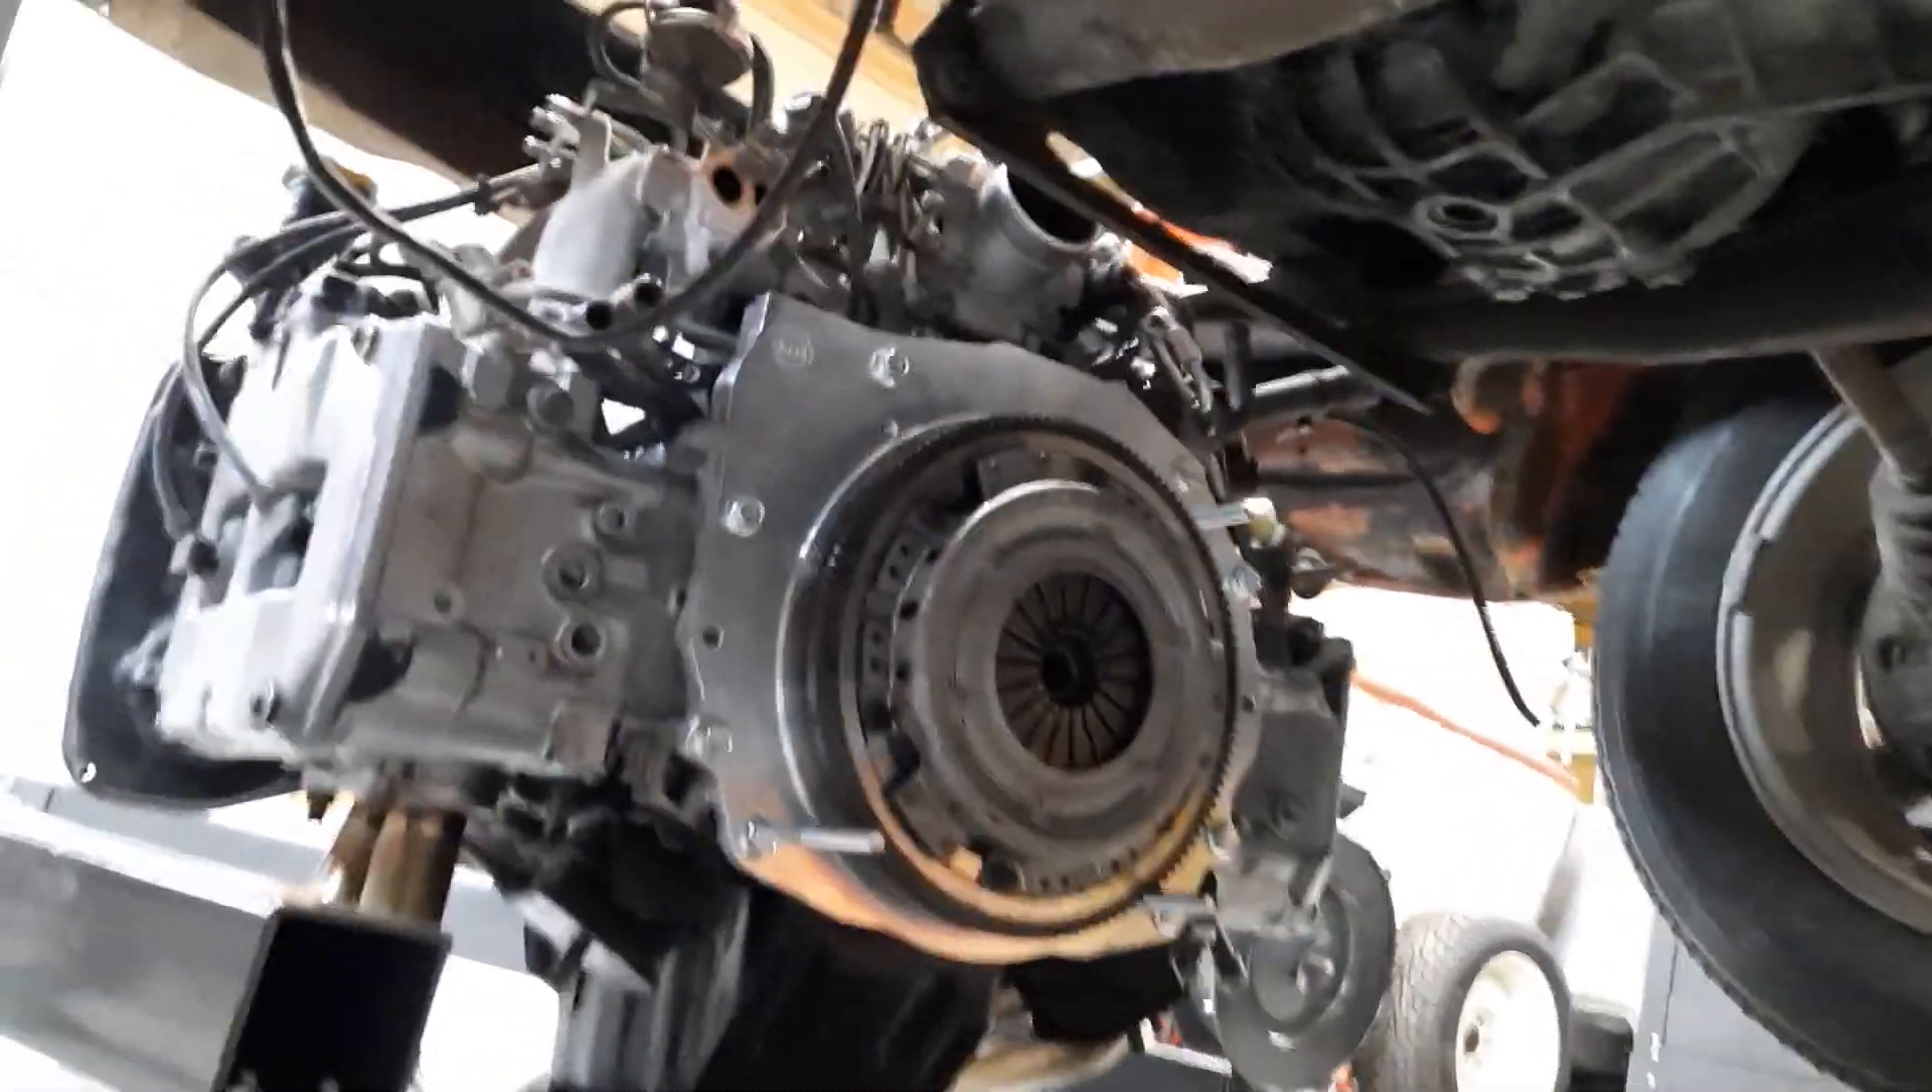Okay and there she is pressure plate clutch all bolted up everything torqued to spec.